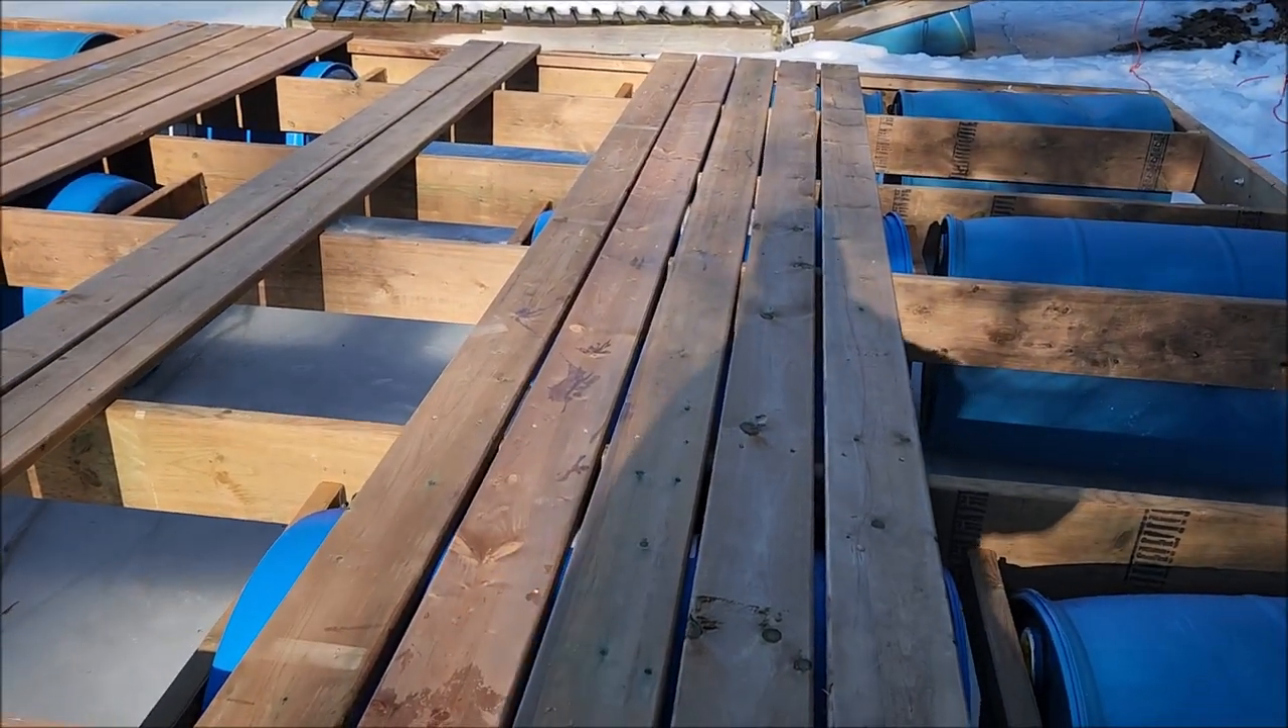Um, I've got some of the decking on.